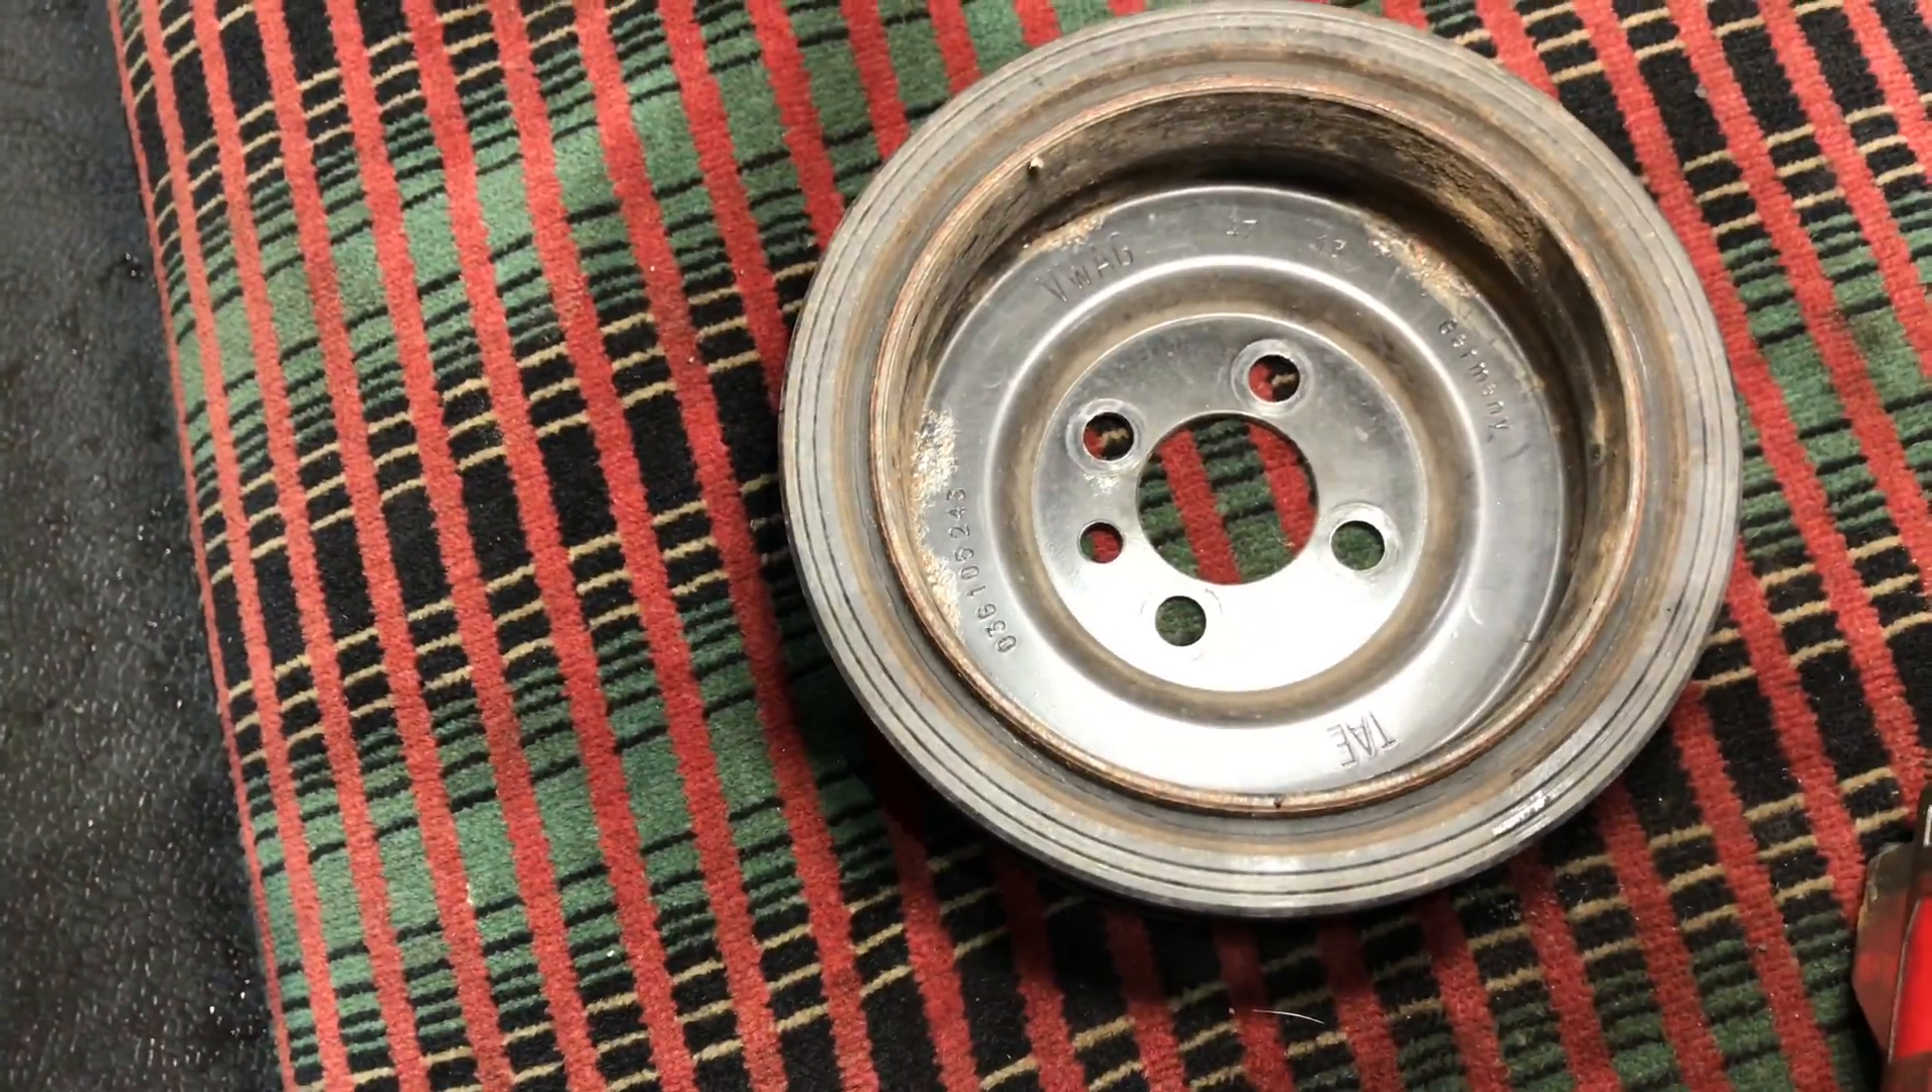So that's, that's the crankshaft pulley removed.